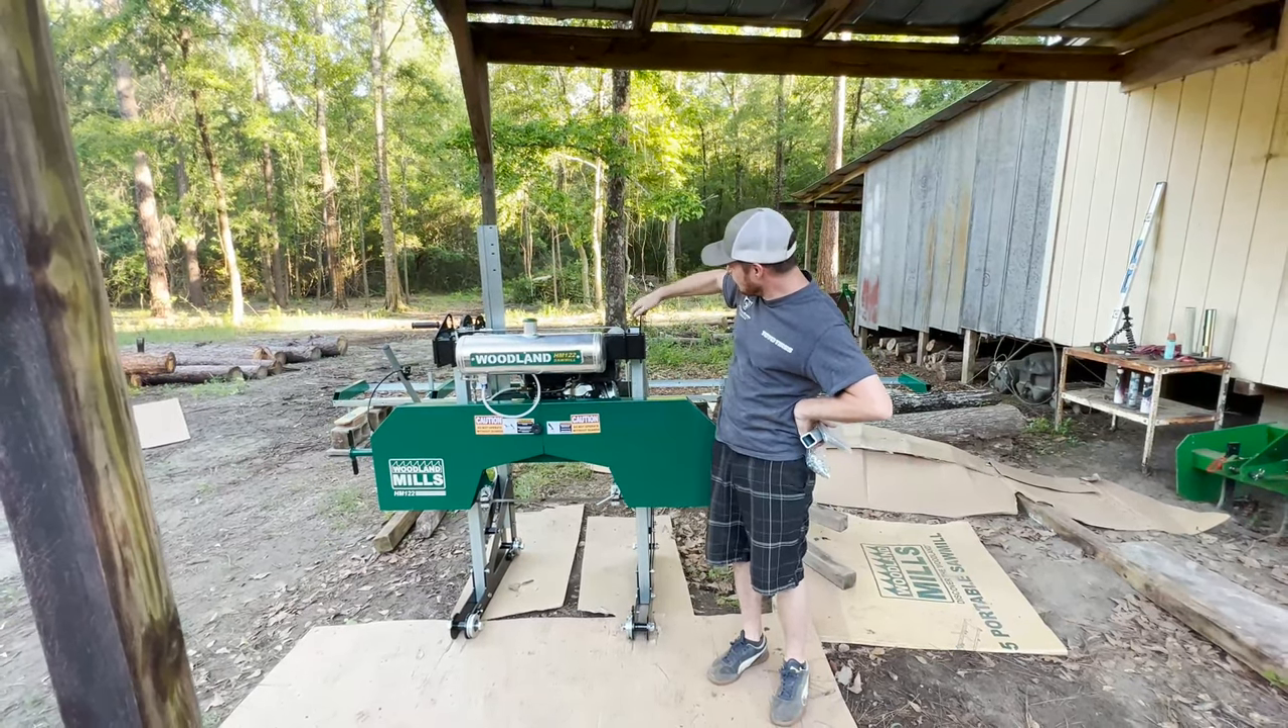We got pretty much everything assembled we got the whole head of the unit everything ready to go.